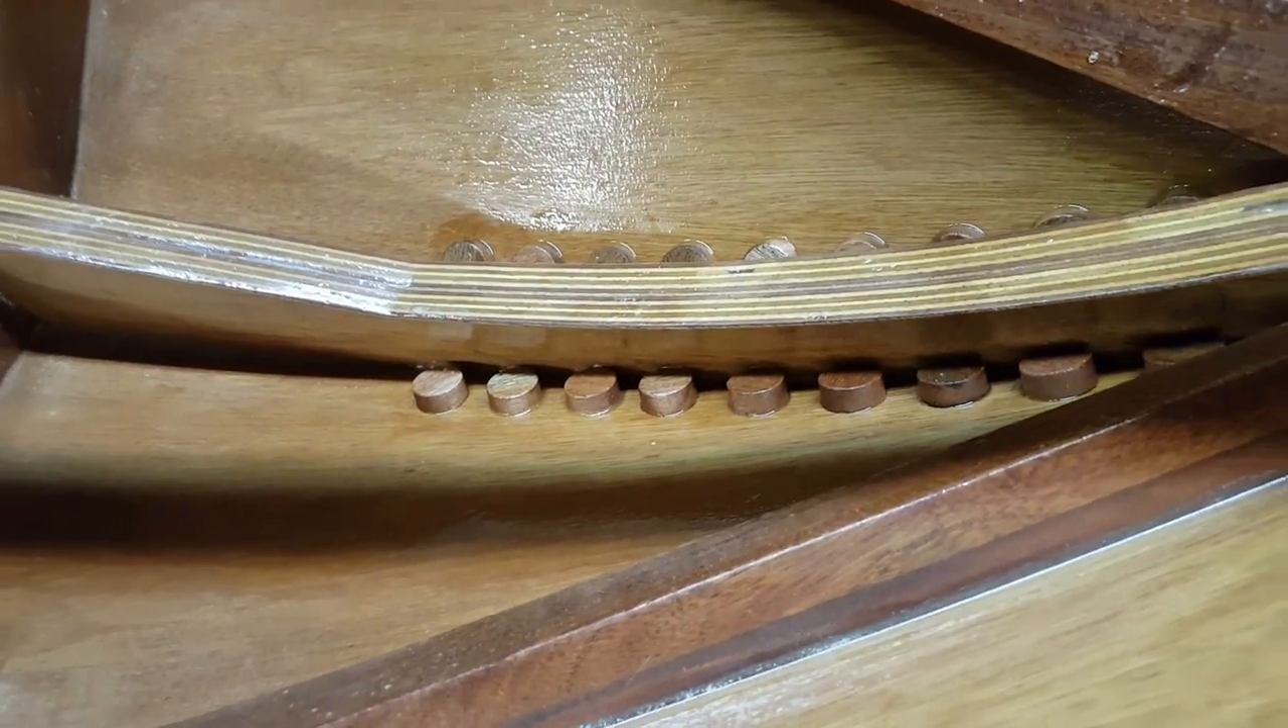All right so we now have all of our blocks glued in here these are our little round ones that we were making on the disc sander.